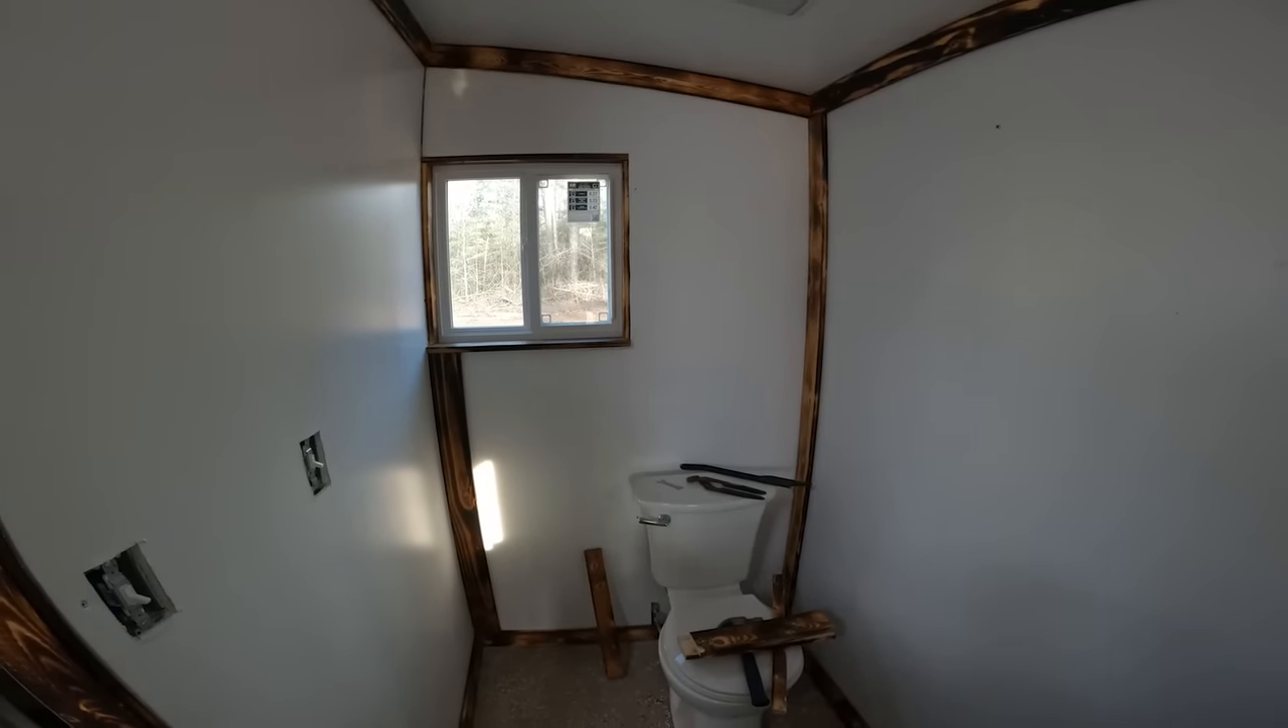I got all the trim up in this corner for now.